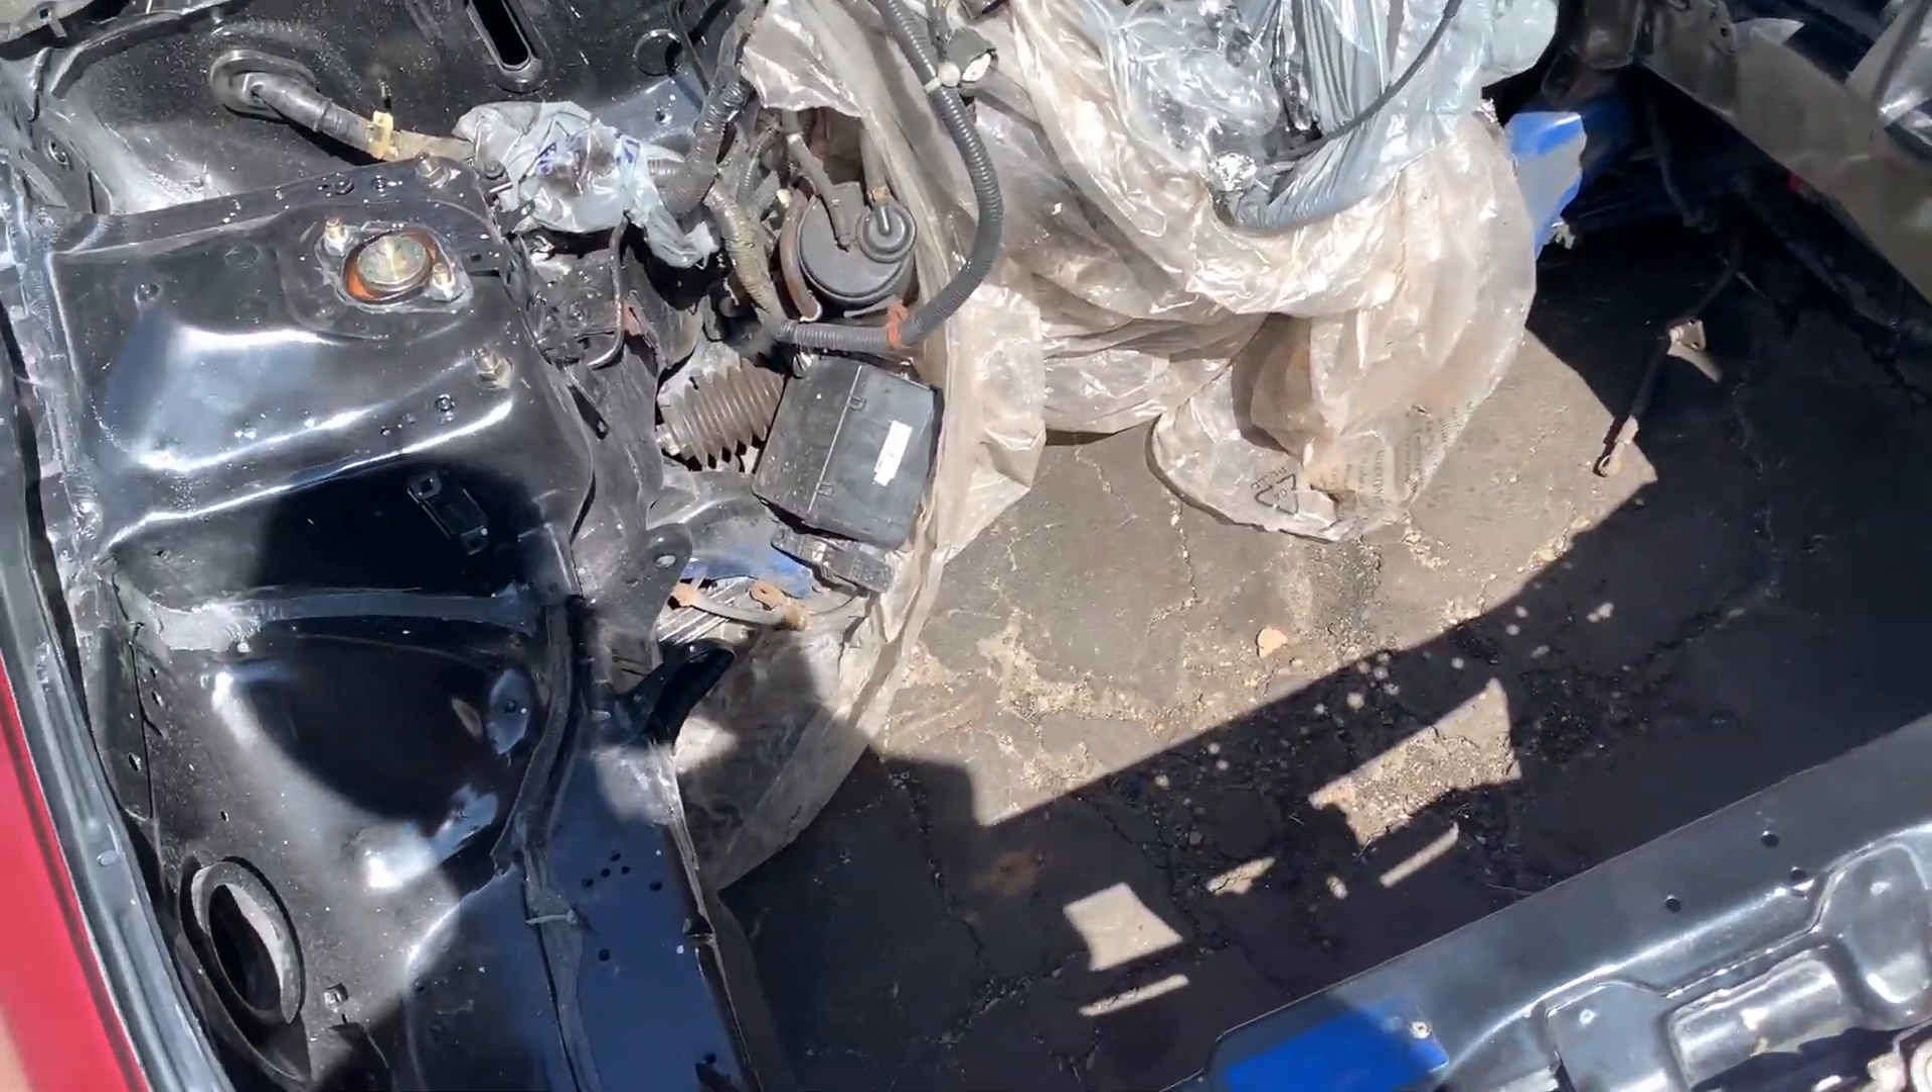Next obviously we're missing the engine.